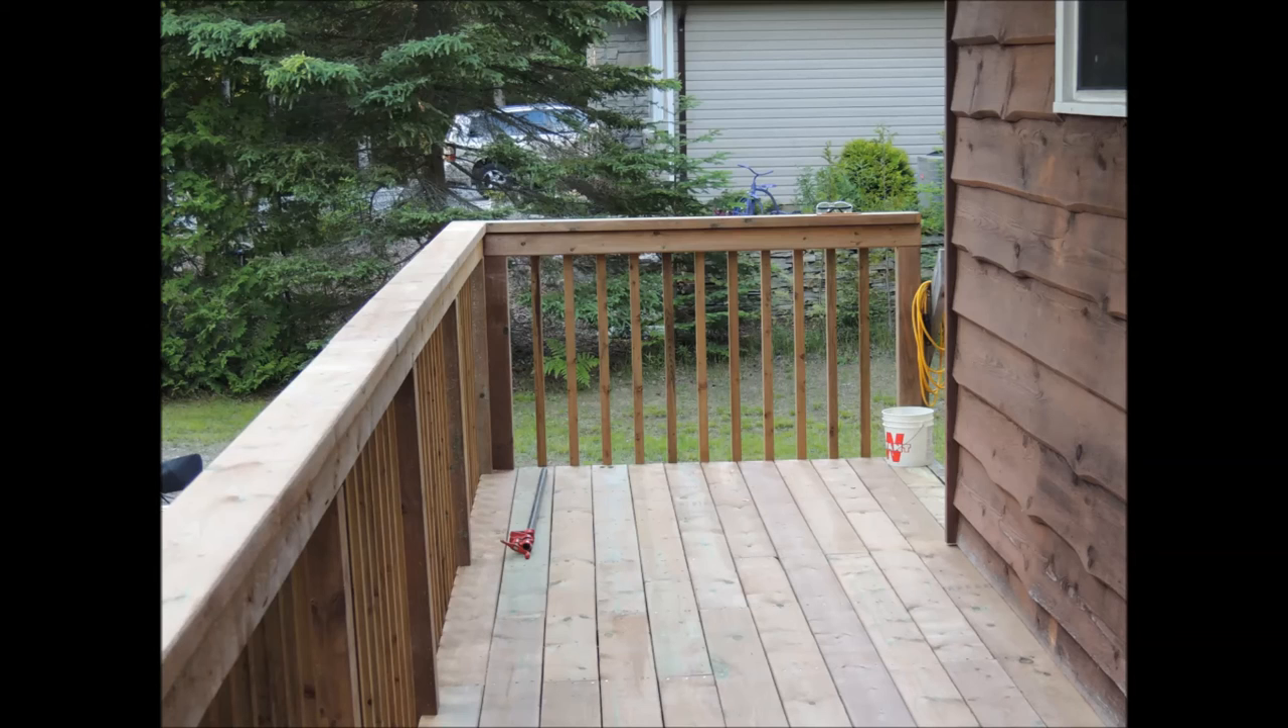Okay here we've installed the capping all the way around.